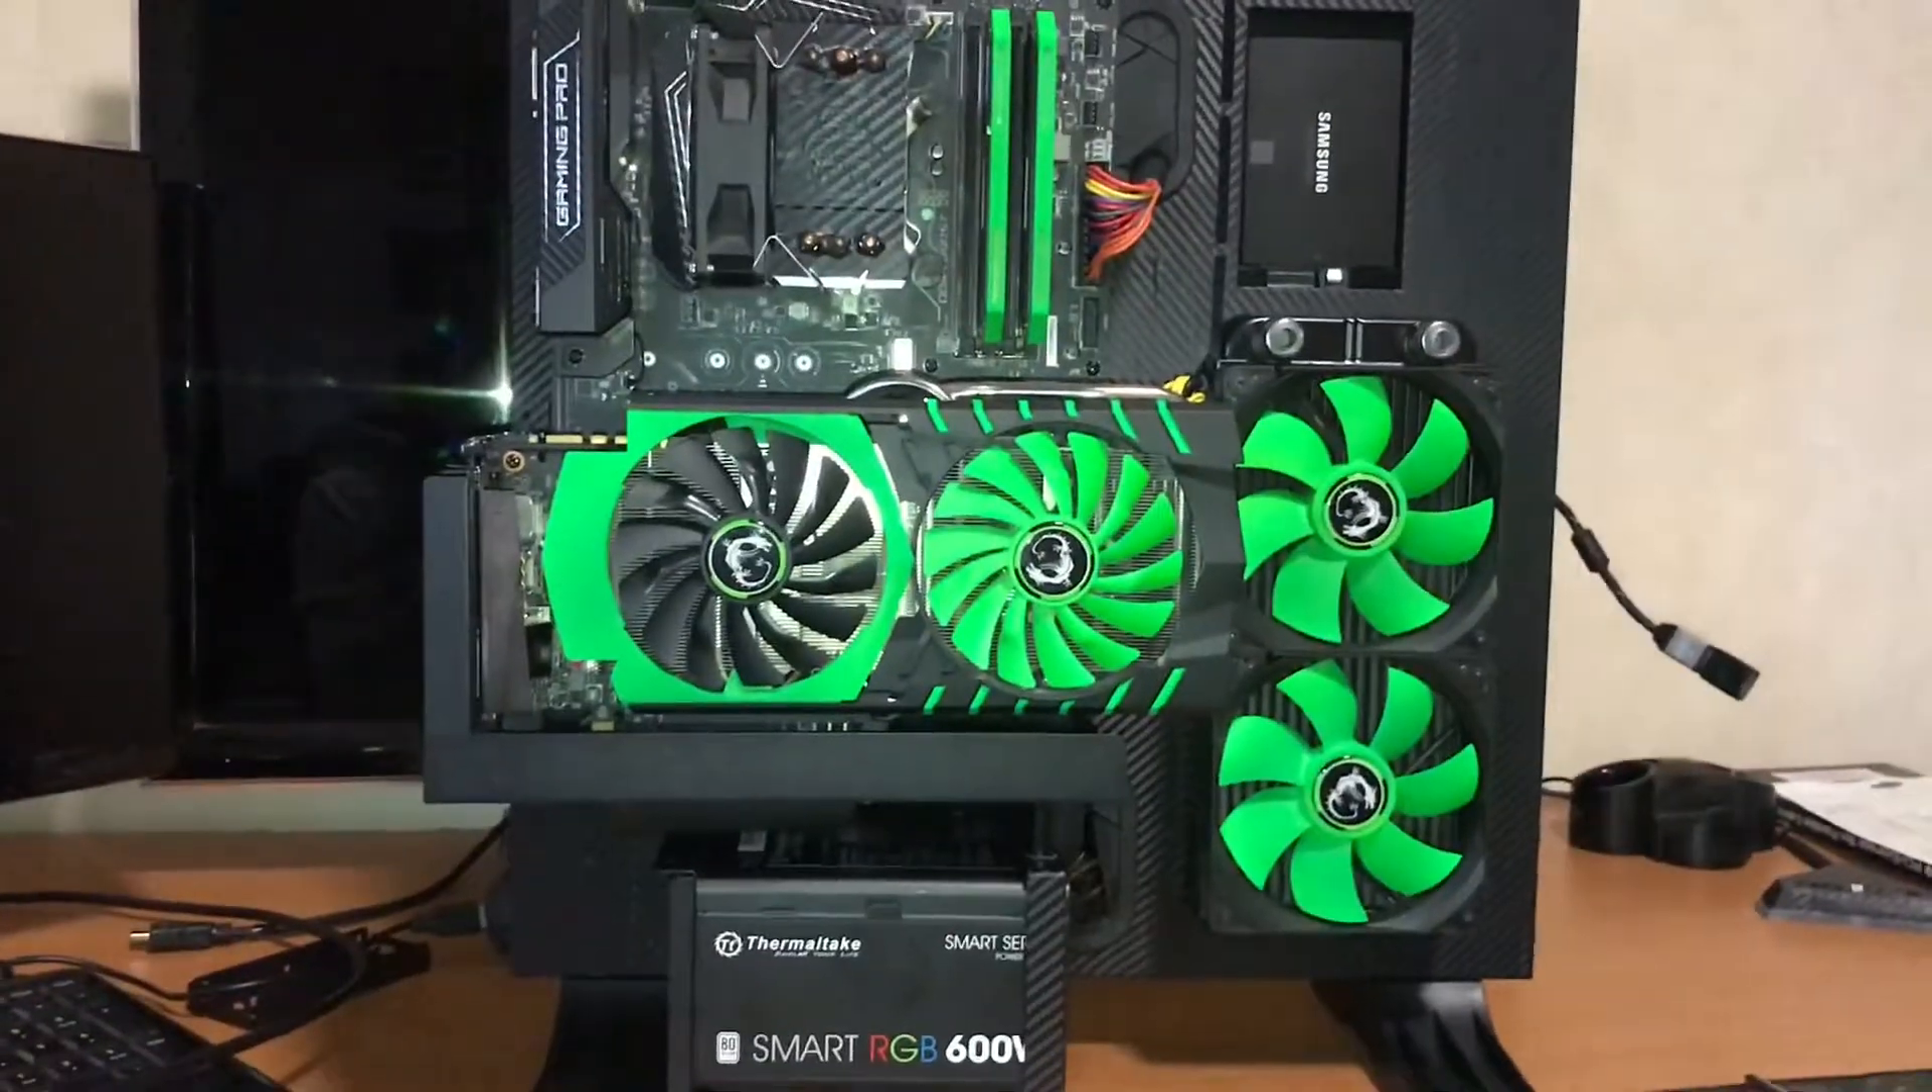So now the GPU is installed and what I'm gonna do is I'm just gonna quickly hook this monitor up but I'm not gonna use the HDMI to HDMI in the video card.